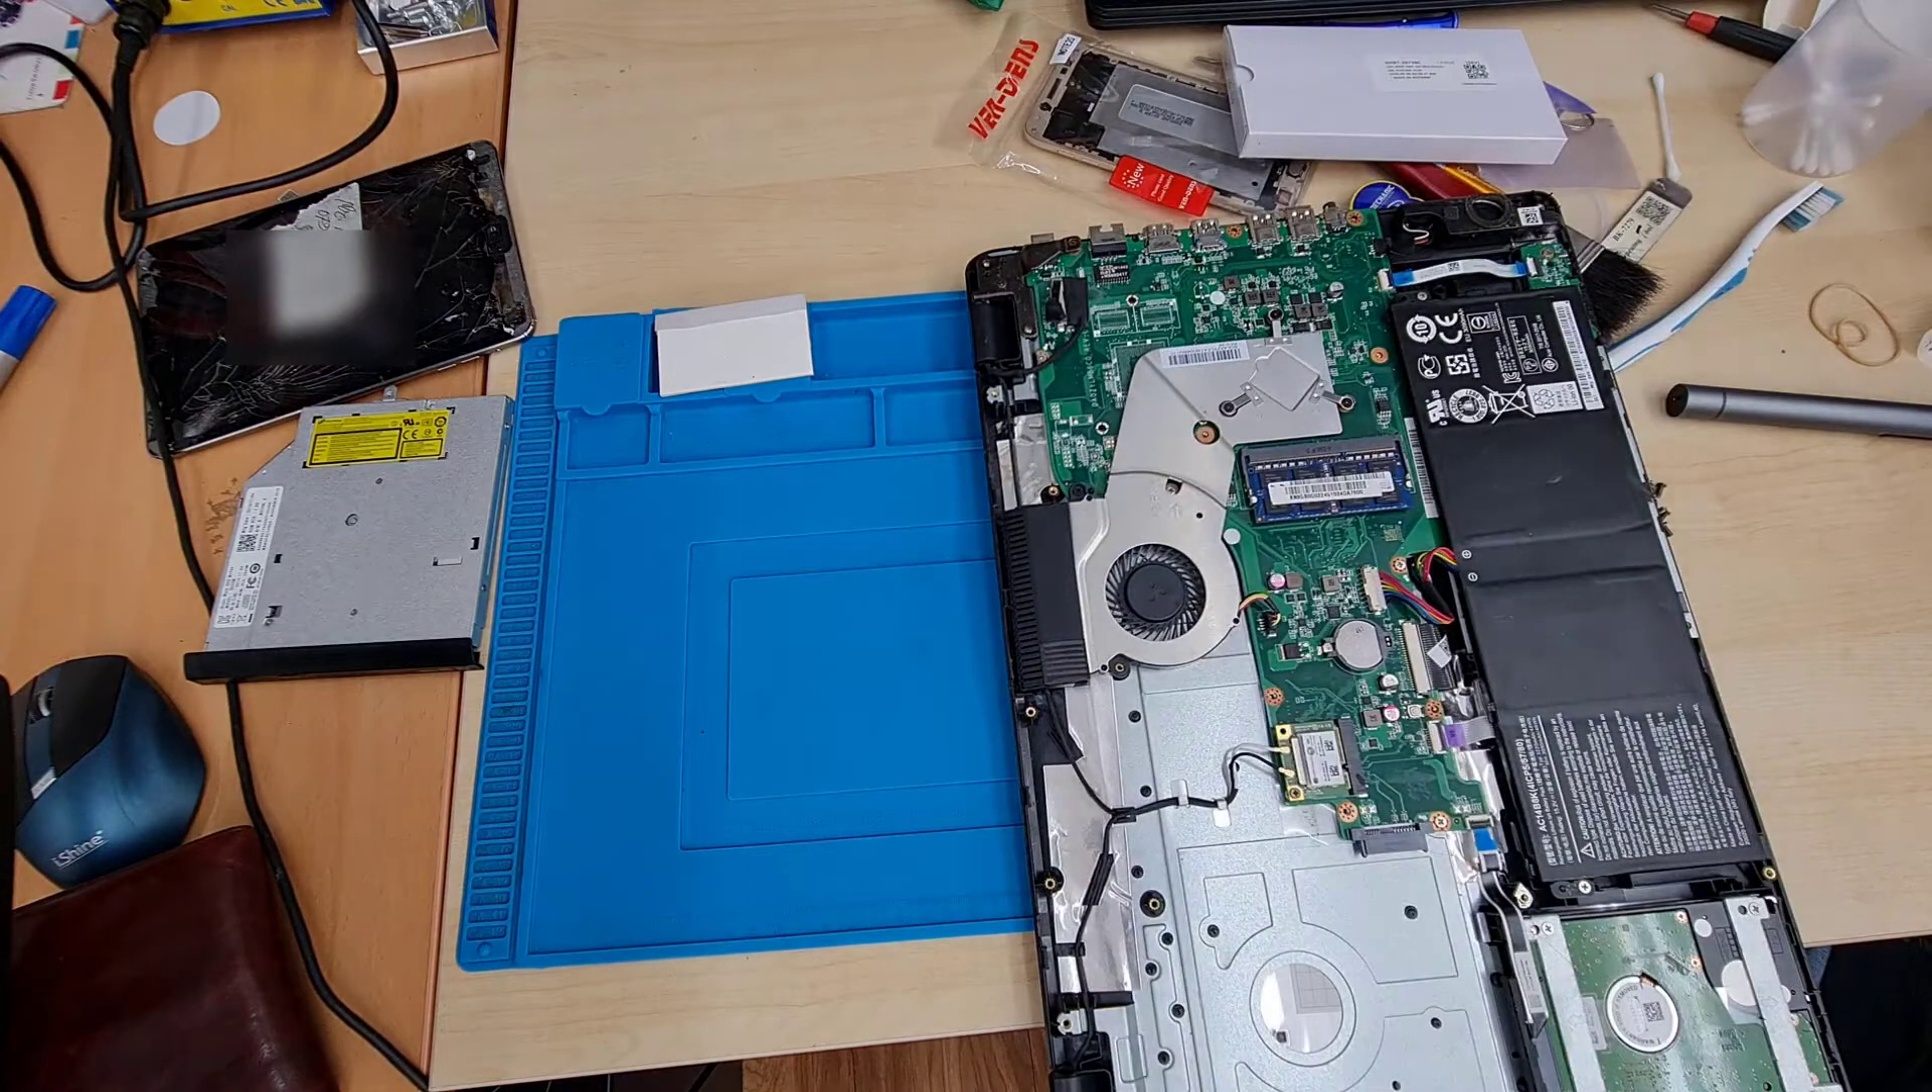All right, so the back cover already opened up.